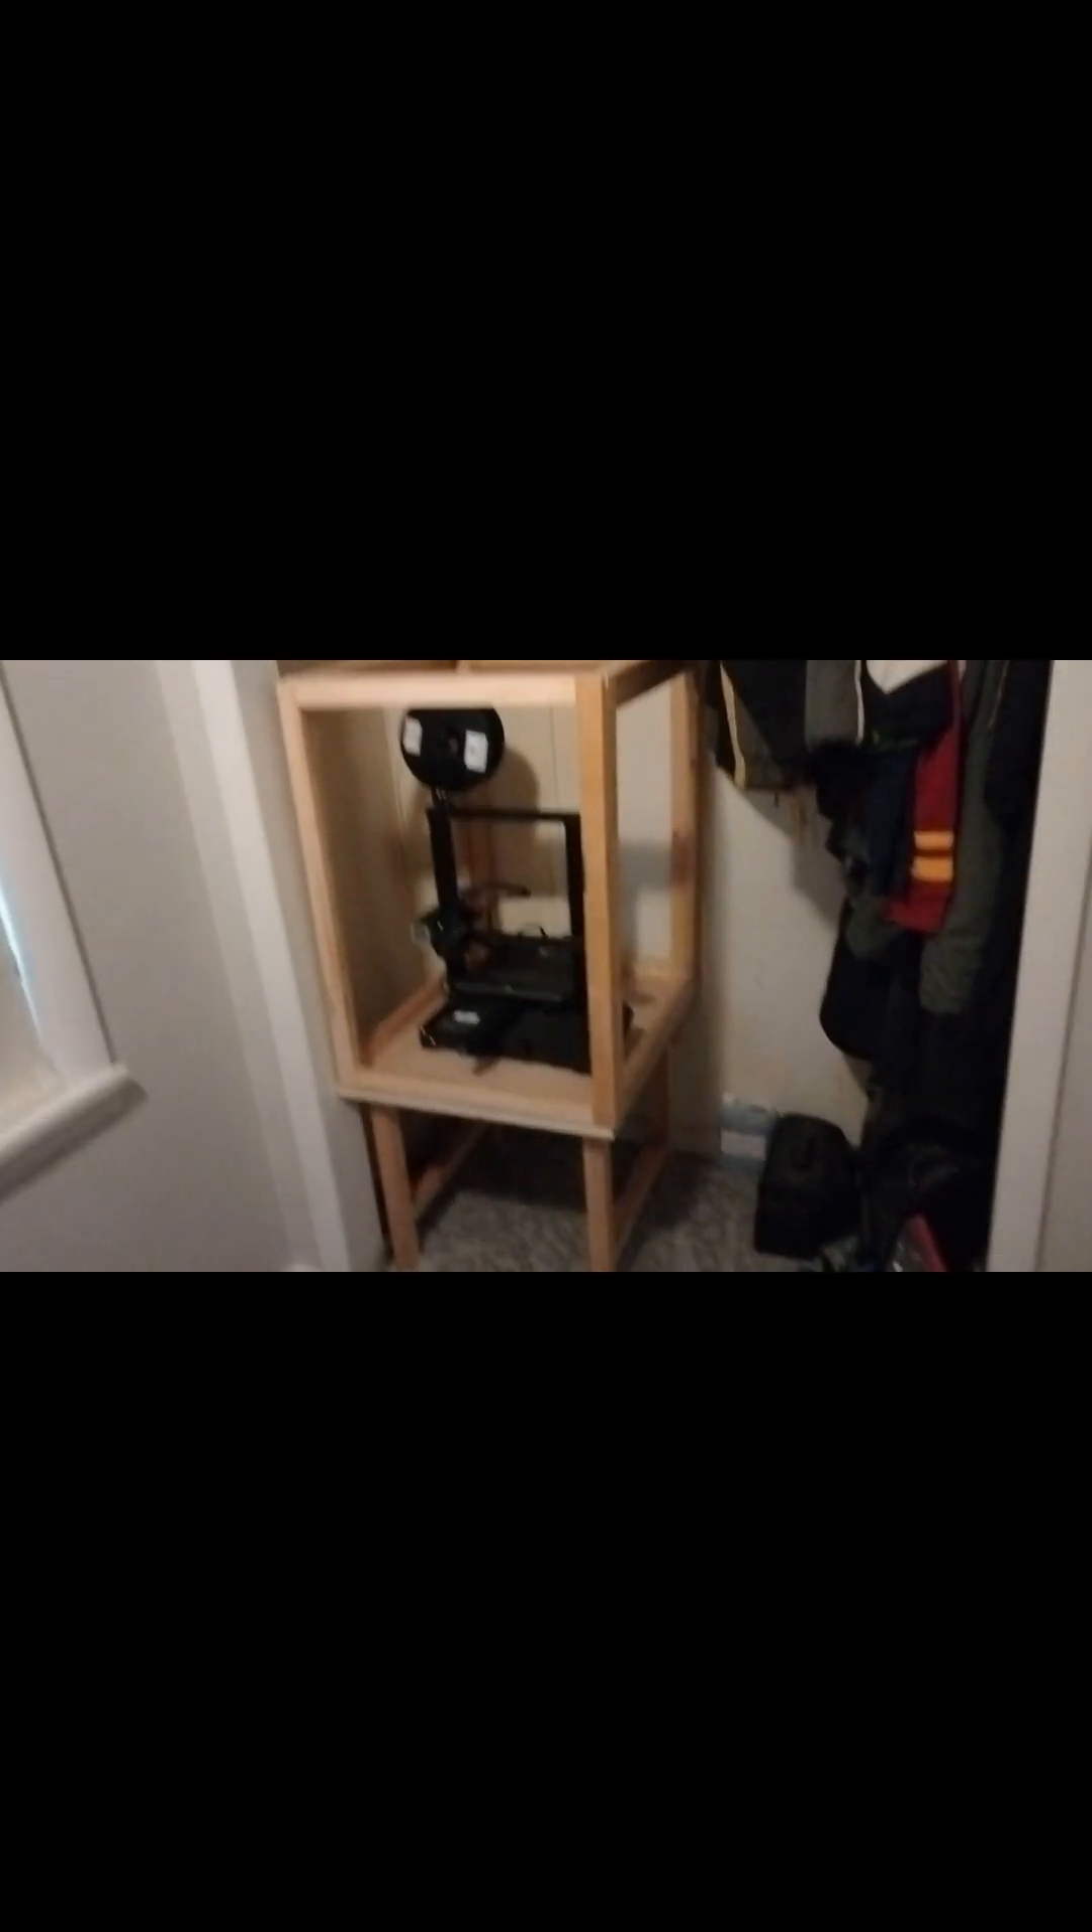Okay, and here is the enclosure in place. I still have to put the skin on it, and that's the real trick, so I will do that next.